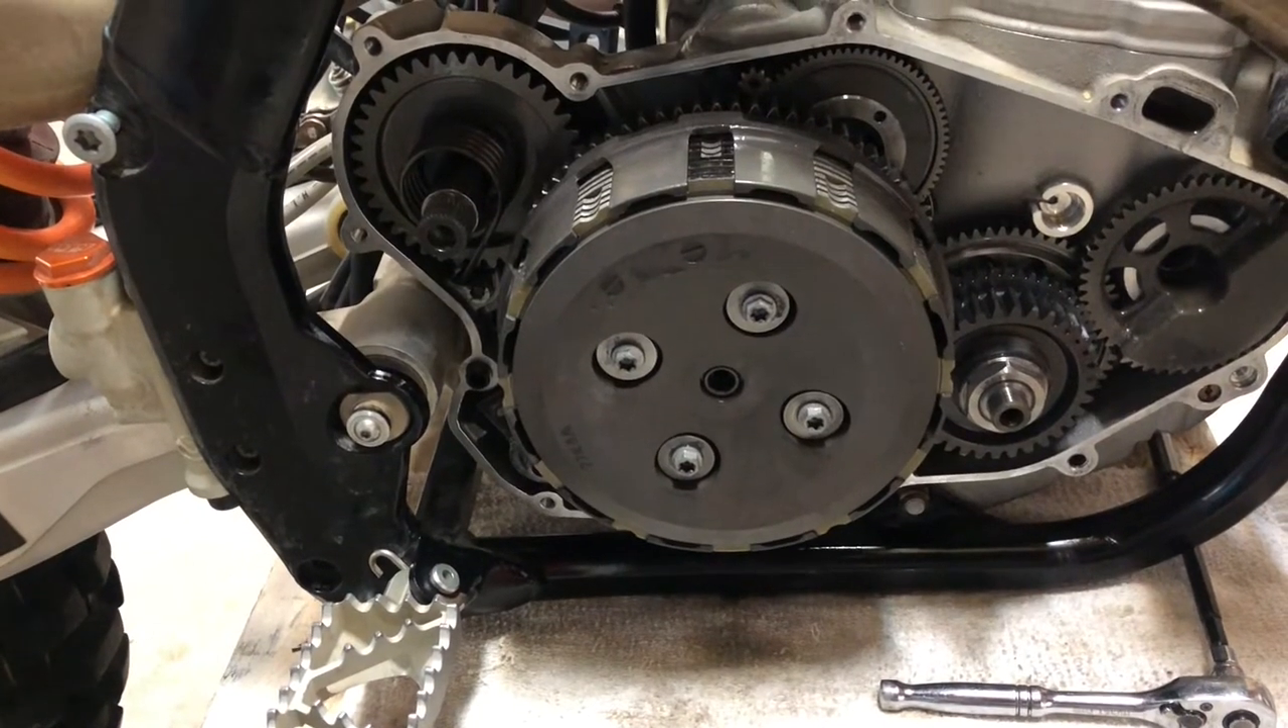Clutch packs are installed and everything is tightened down.